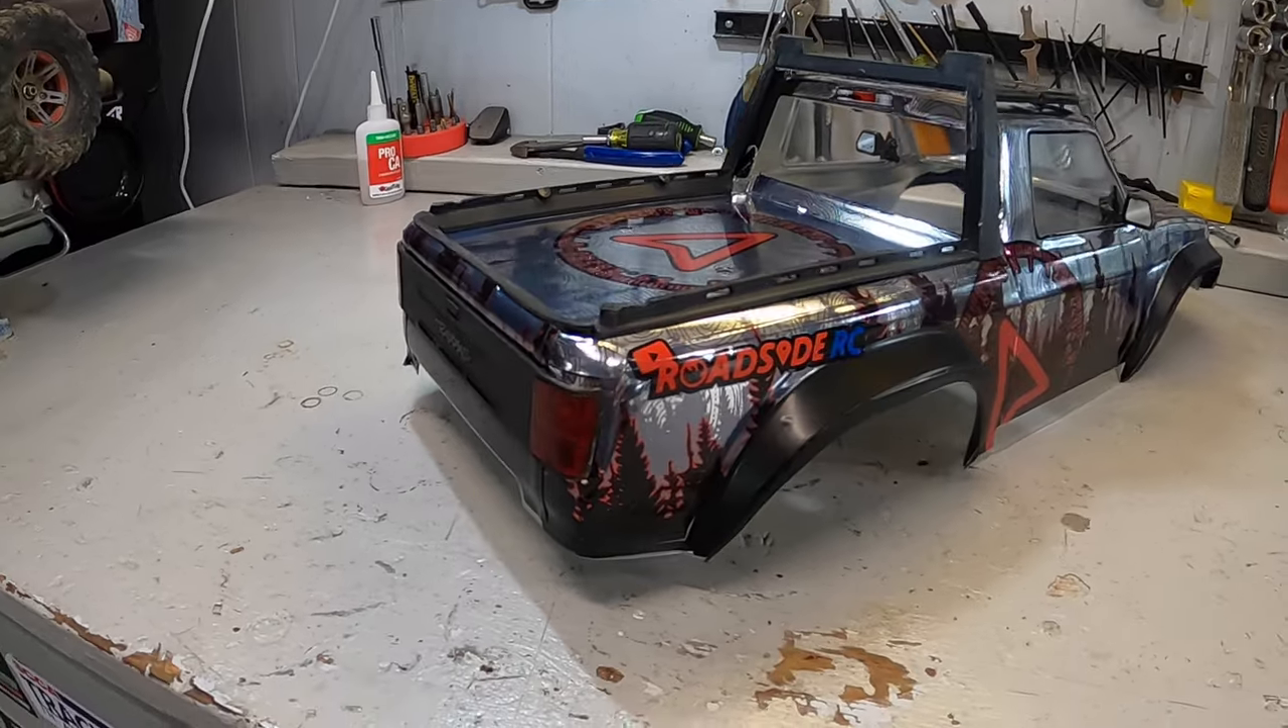All the stickers are on all the plastics are back on.